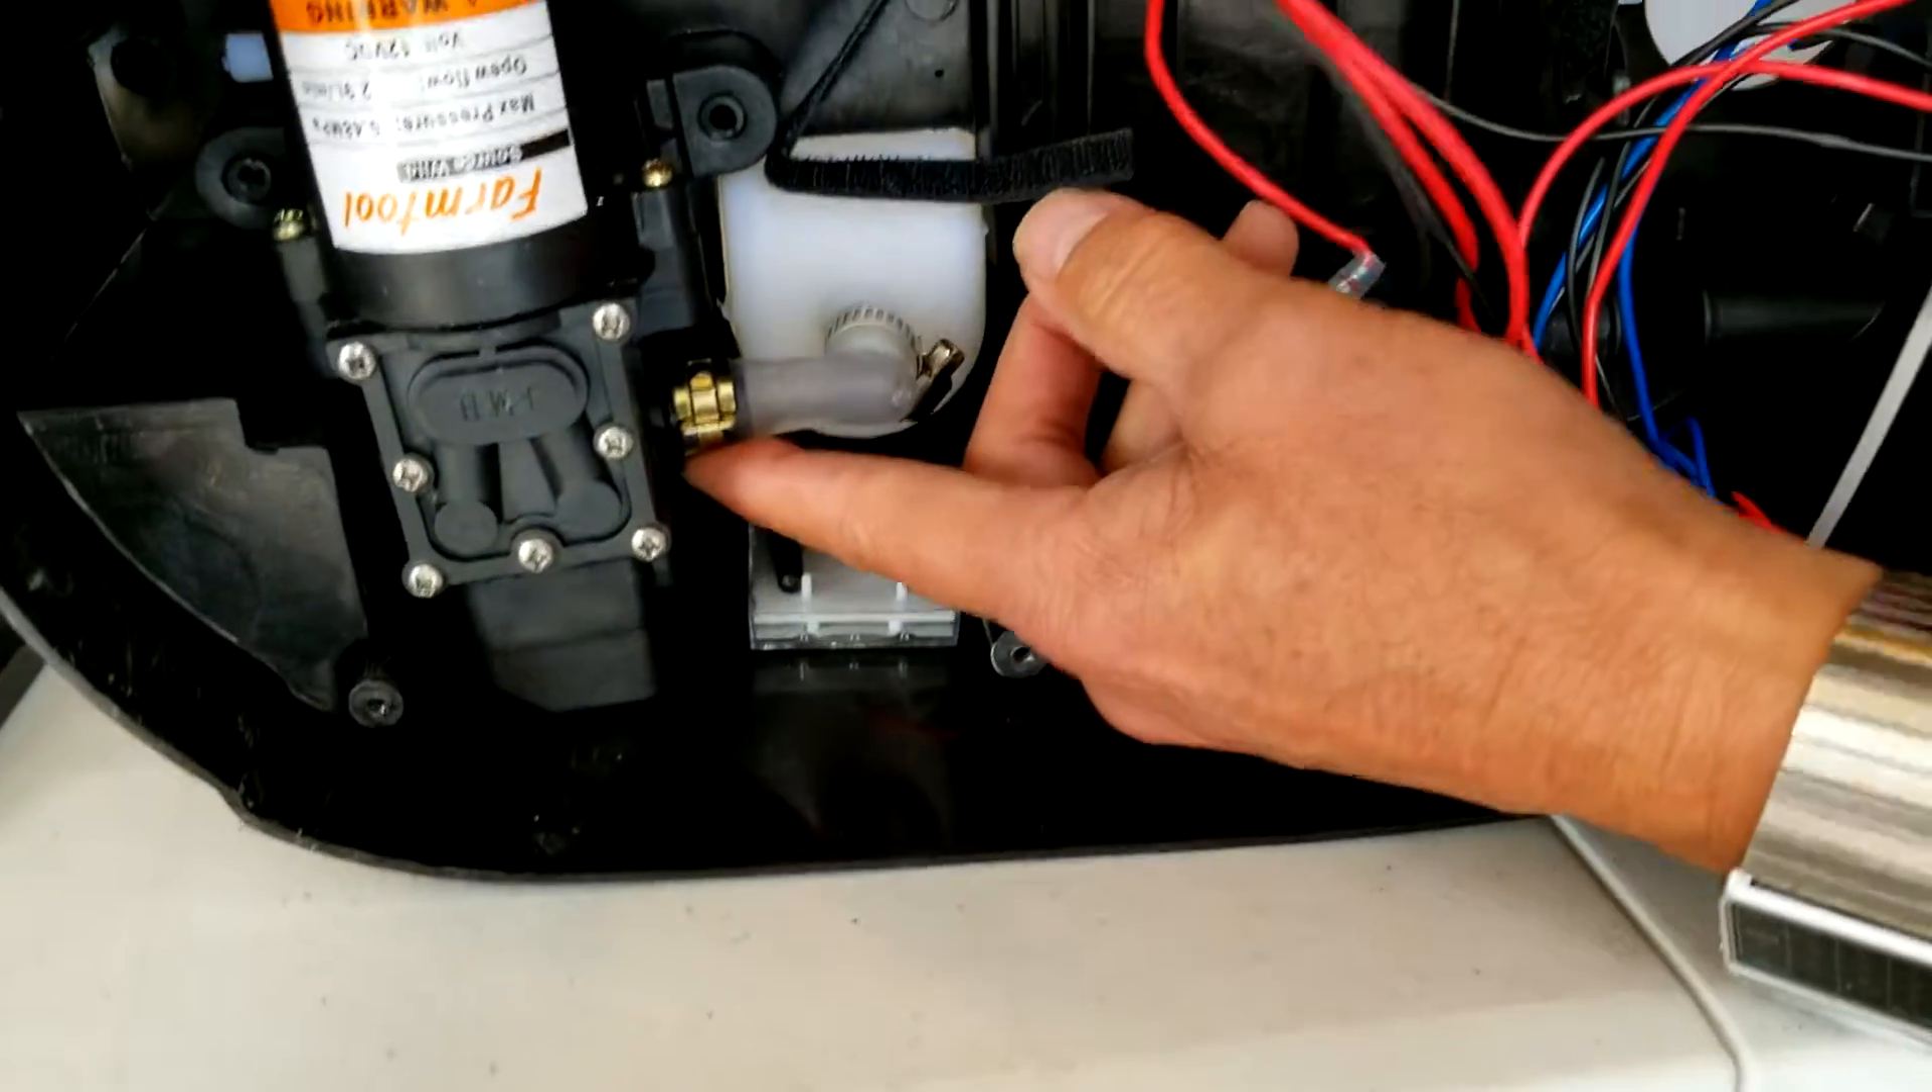The elbow is attached to the intake of the pump.